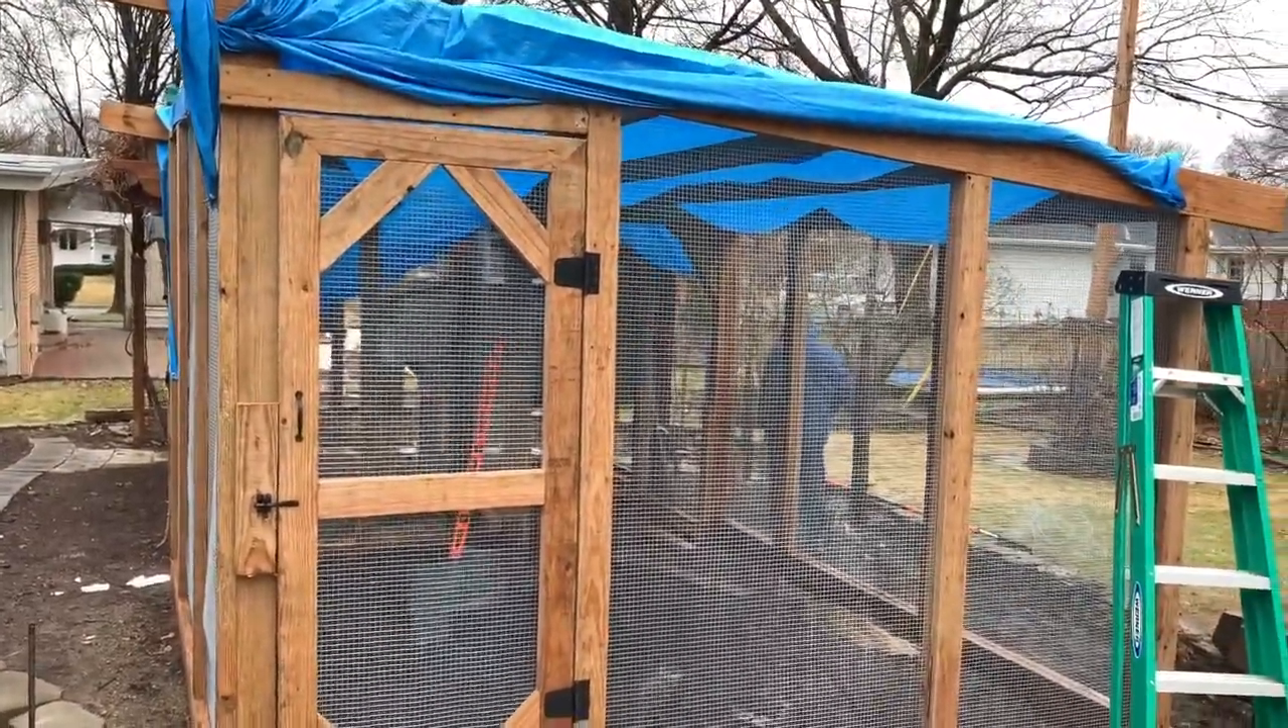We just finished making the door yesterday so I have to put another couple locks on it.